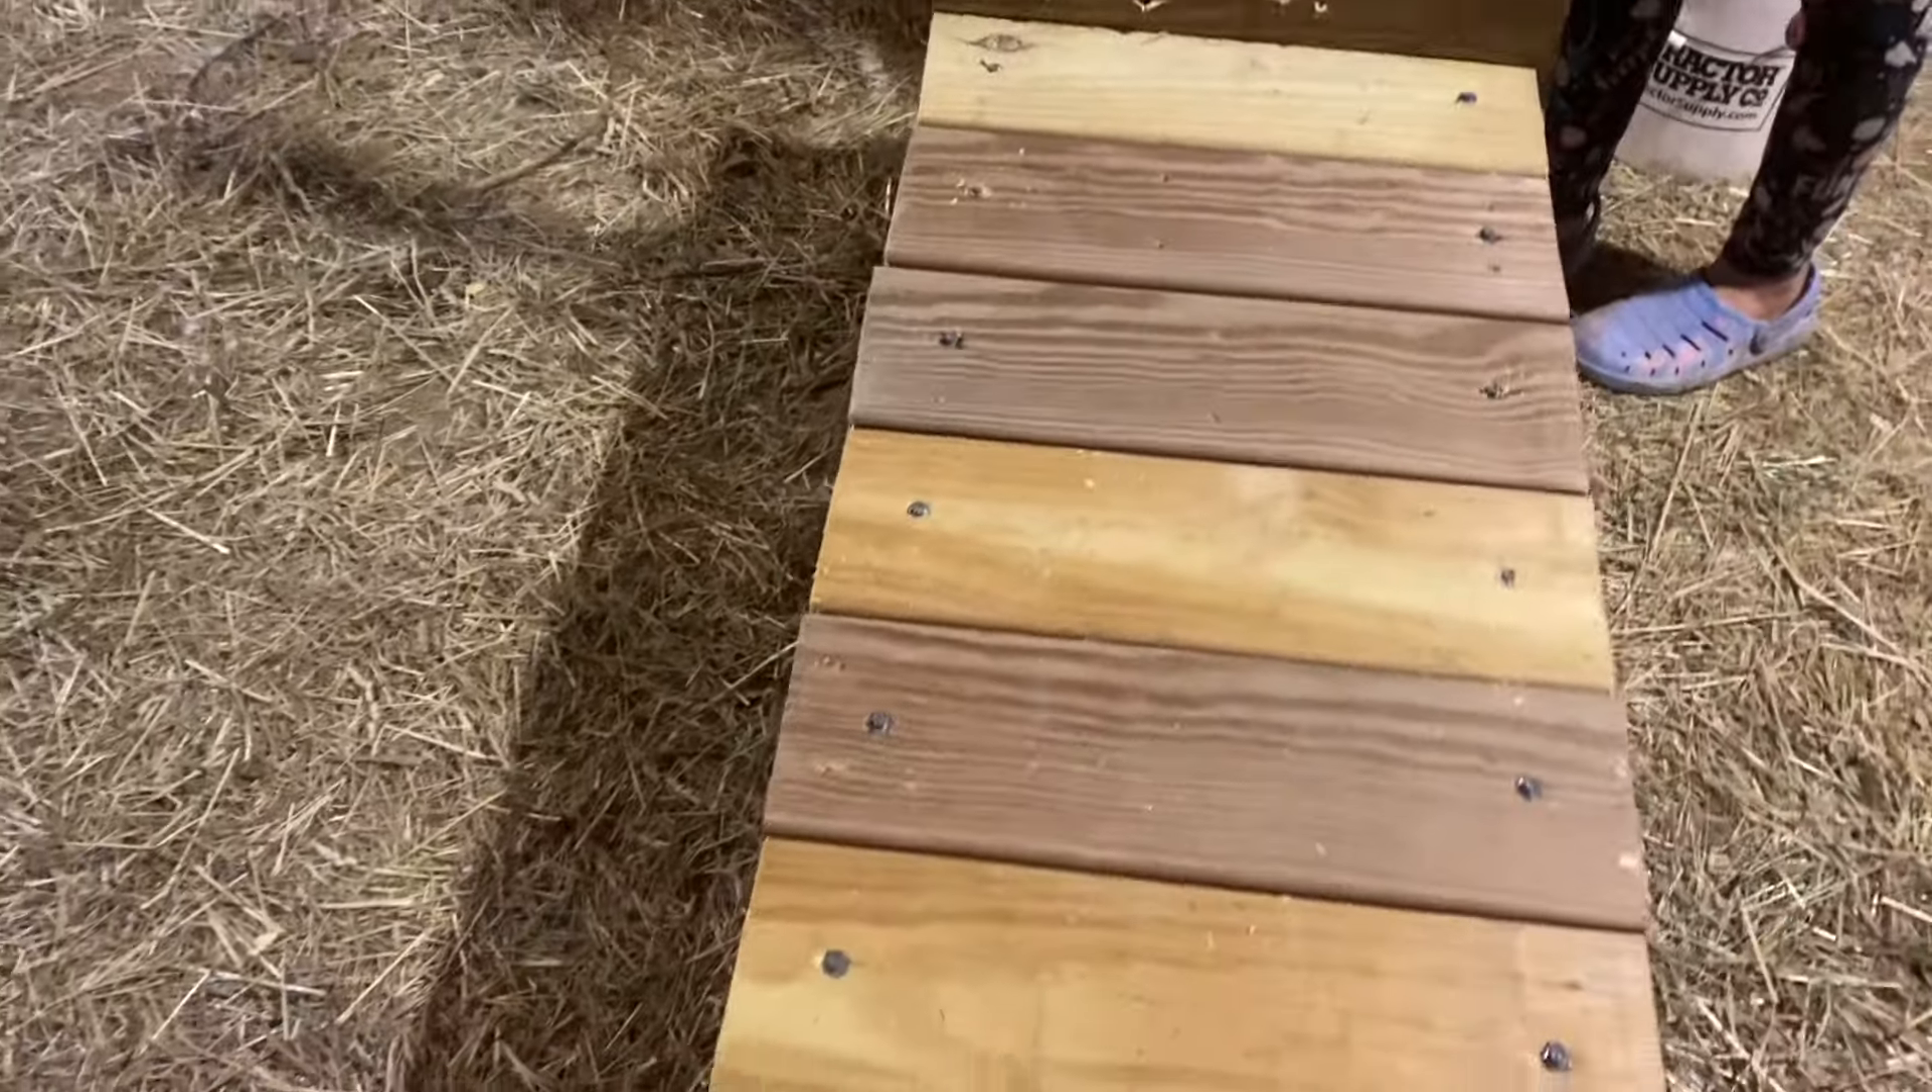Okay so my boards aren't perfectly even but i also did not use a tape measure.